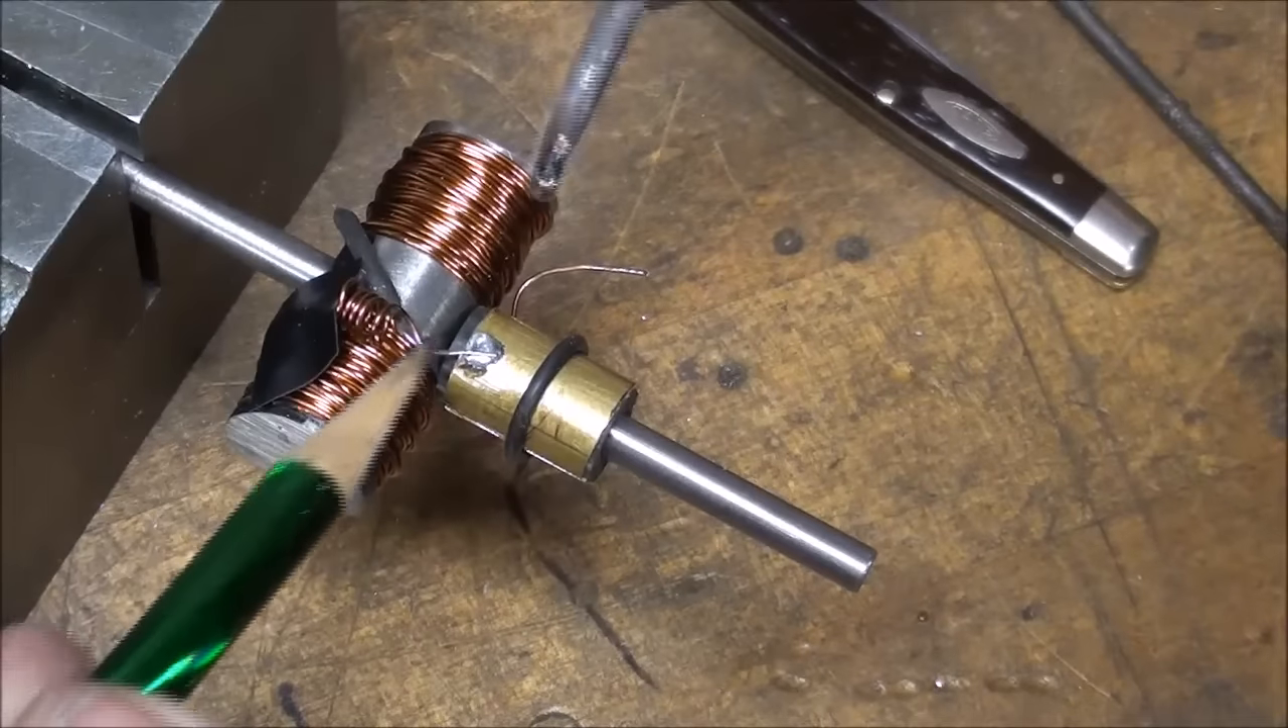Now, notice I have the commutator in place, held with a singular O-ring.